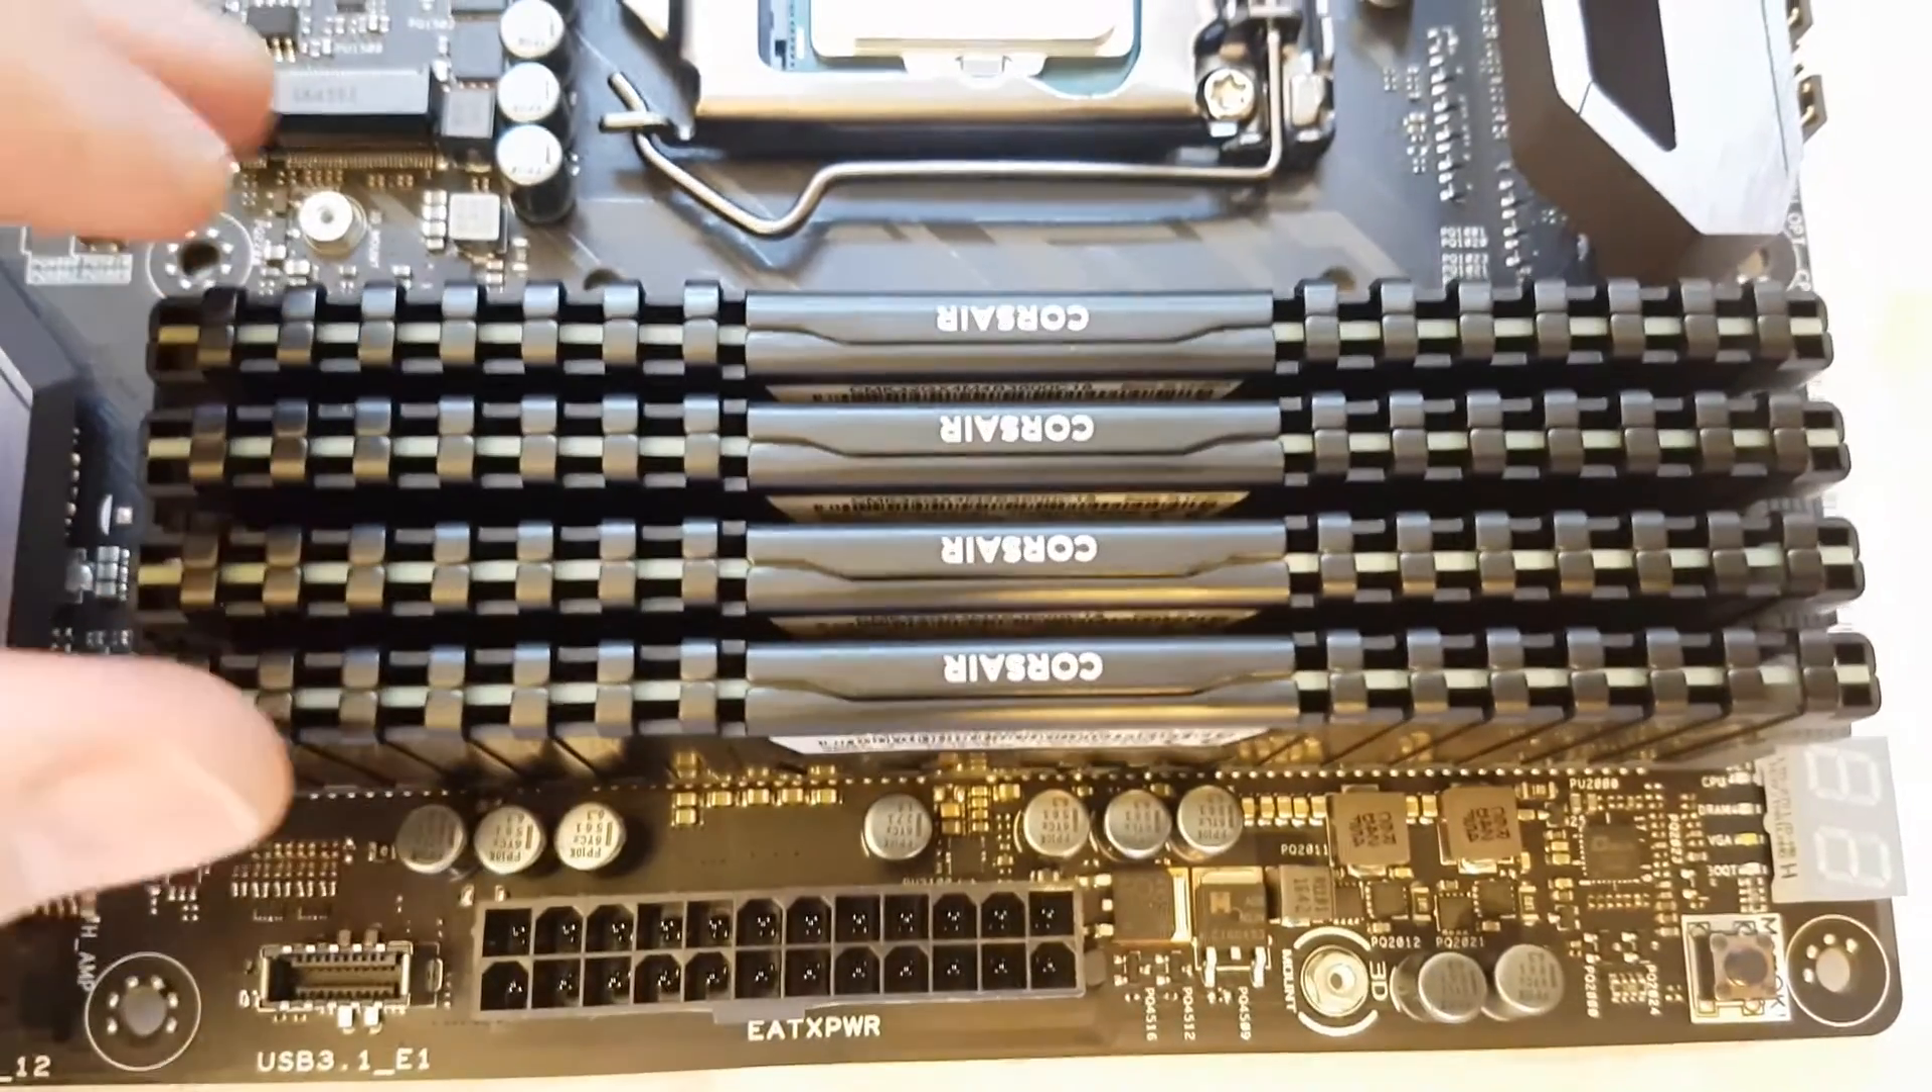So now I've inserted all four modules.